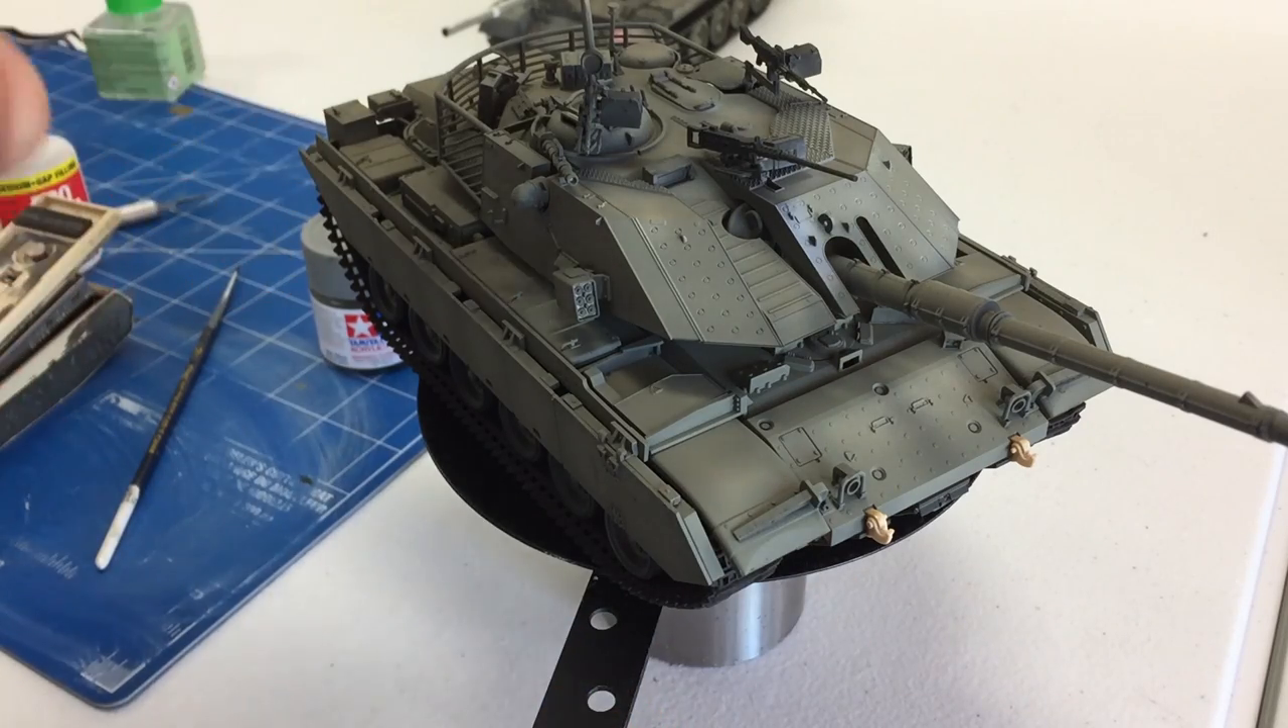Okay, I've gone ahead and done some of the assembly on the kit and glued the top and bottom together.